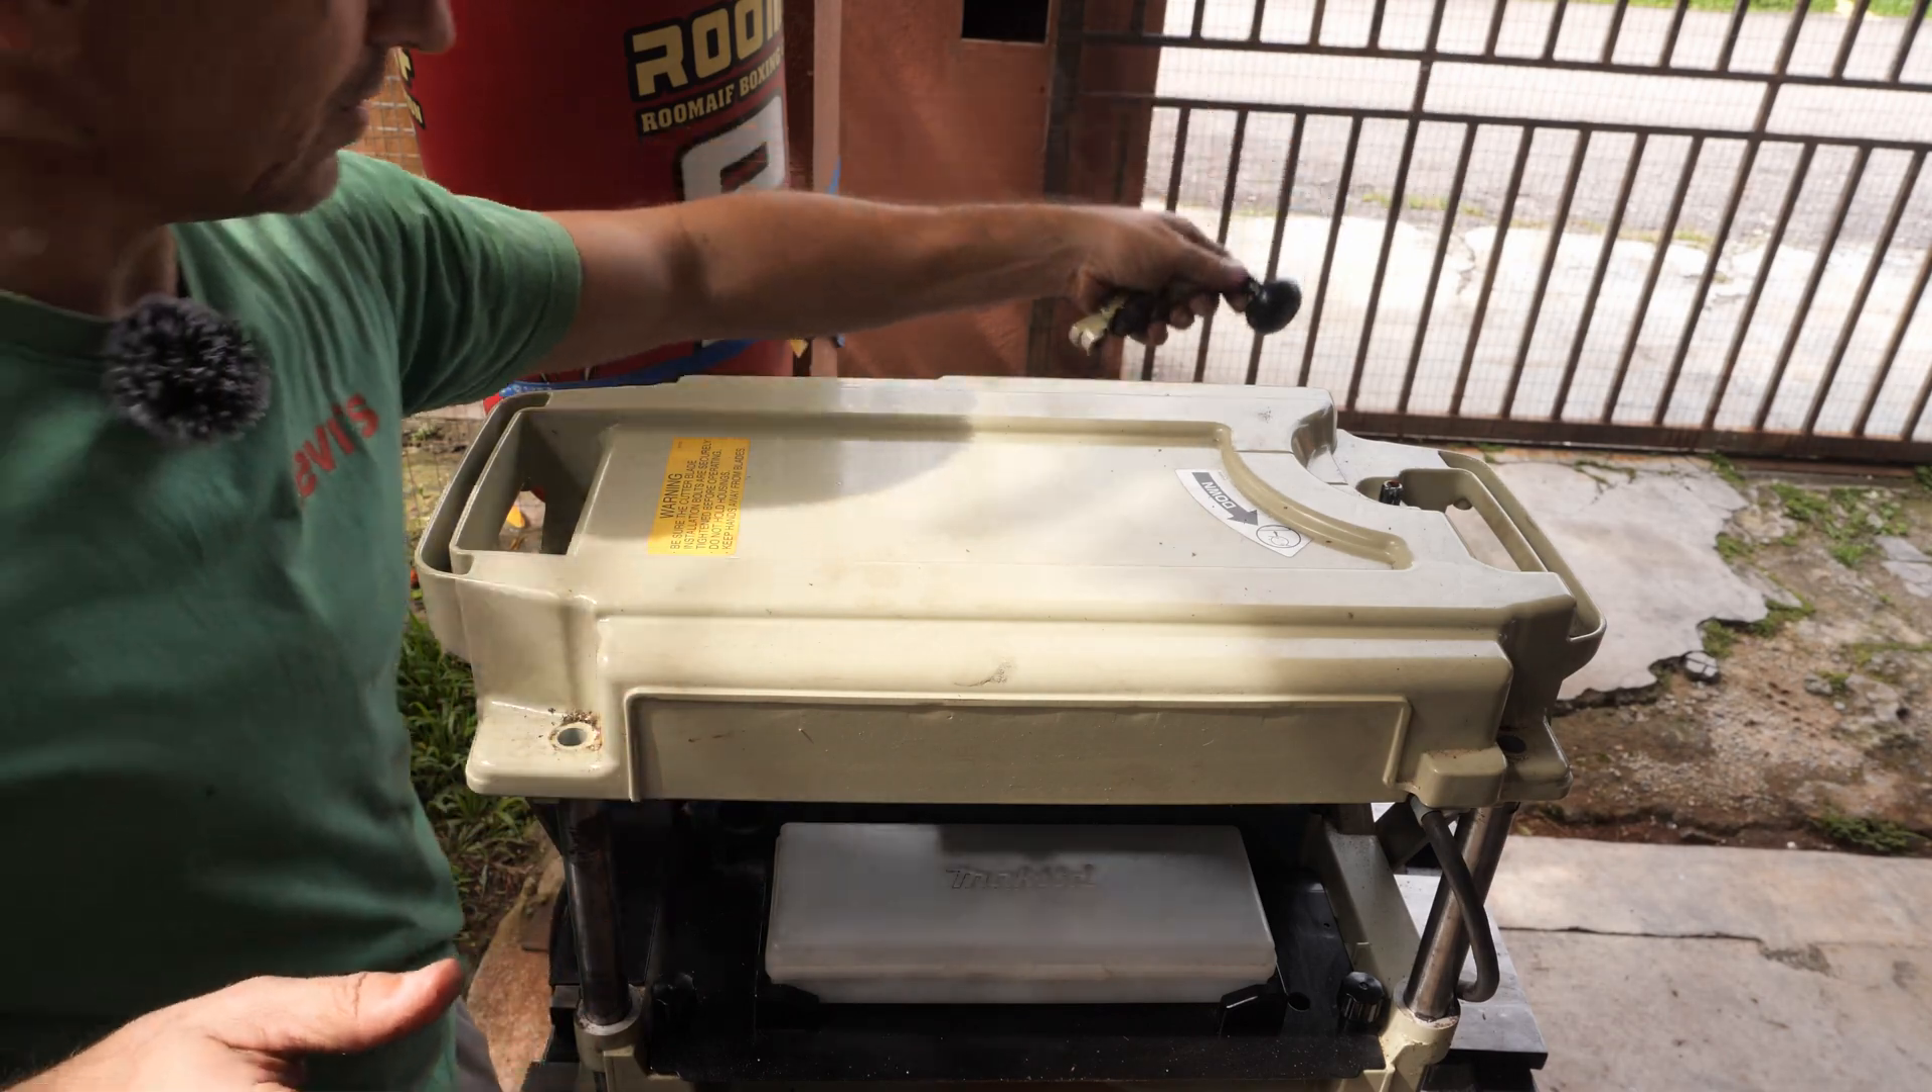Okay so the knob is out now we can remove the top.